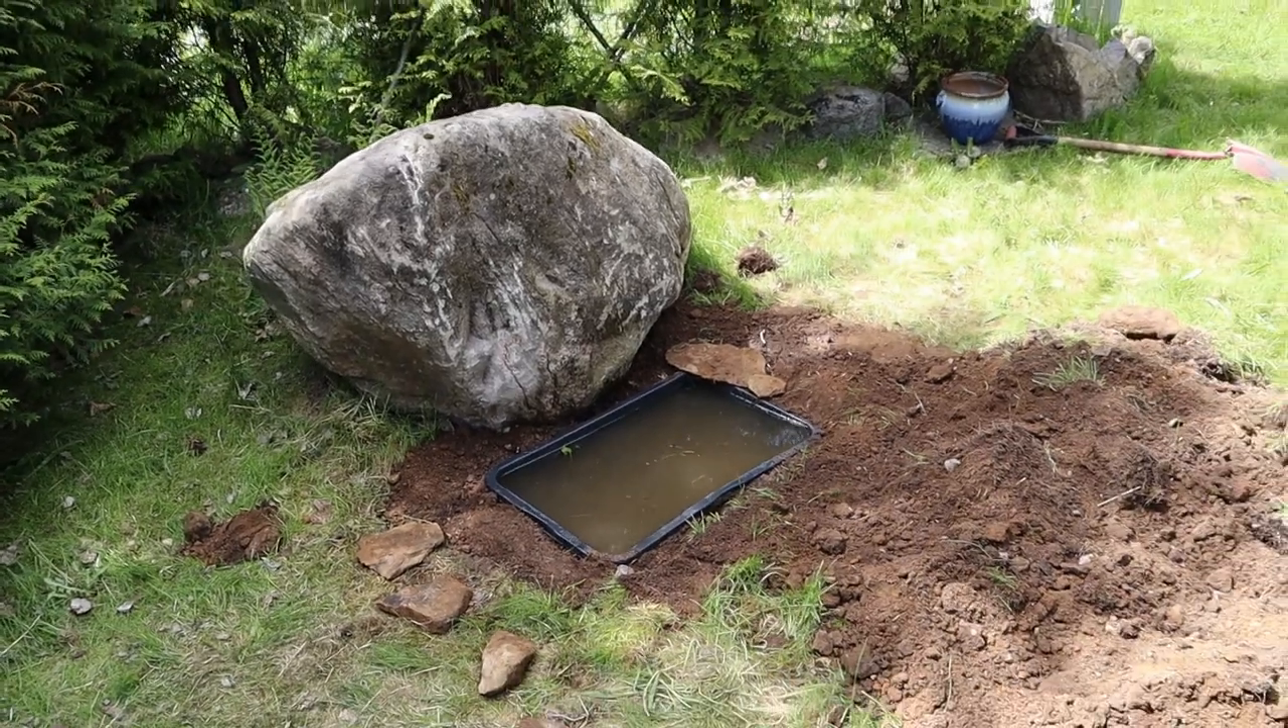Here you can see at least the bucket in the ground filled up with water now and it's on the level of the ground.